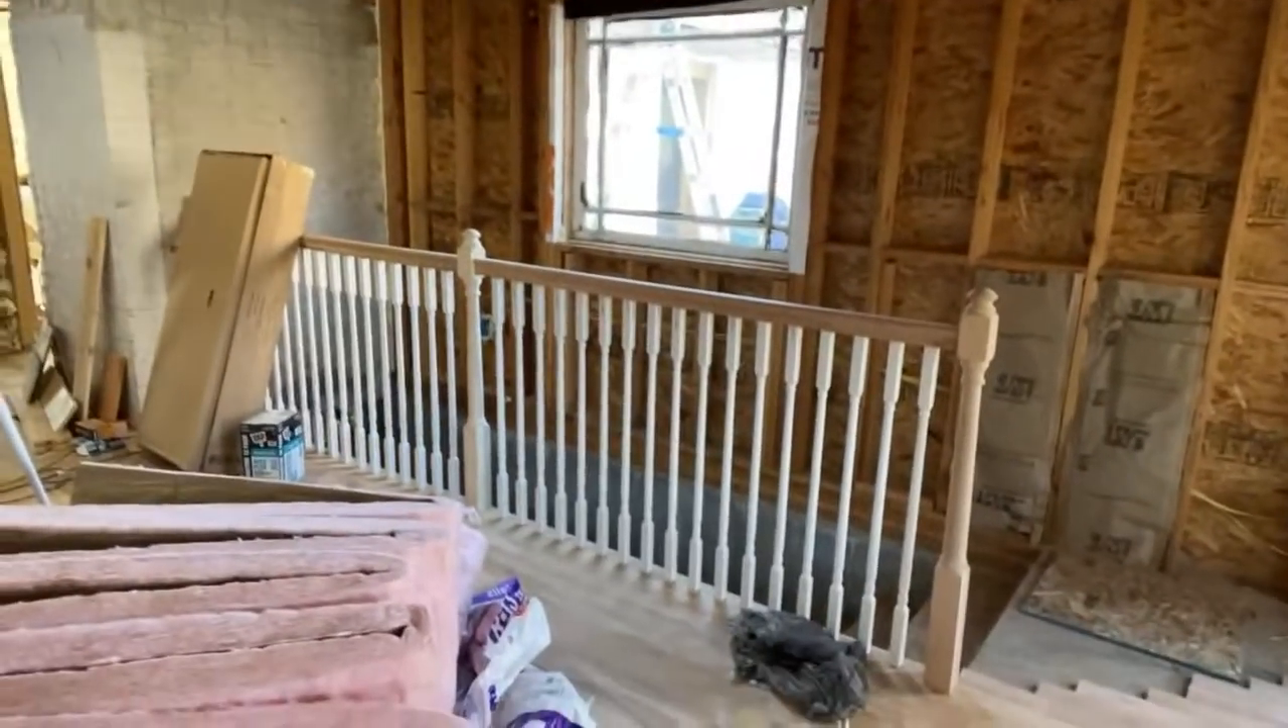I'm going to show you the banister is in.